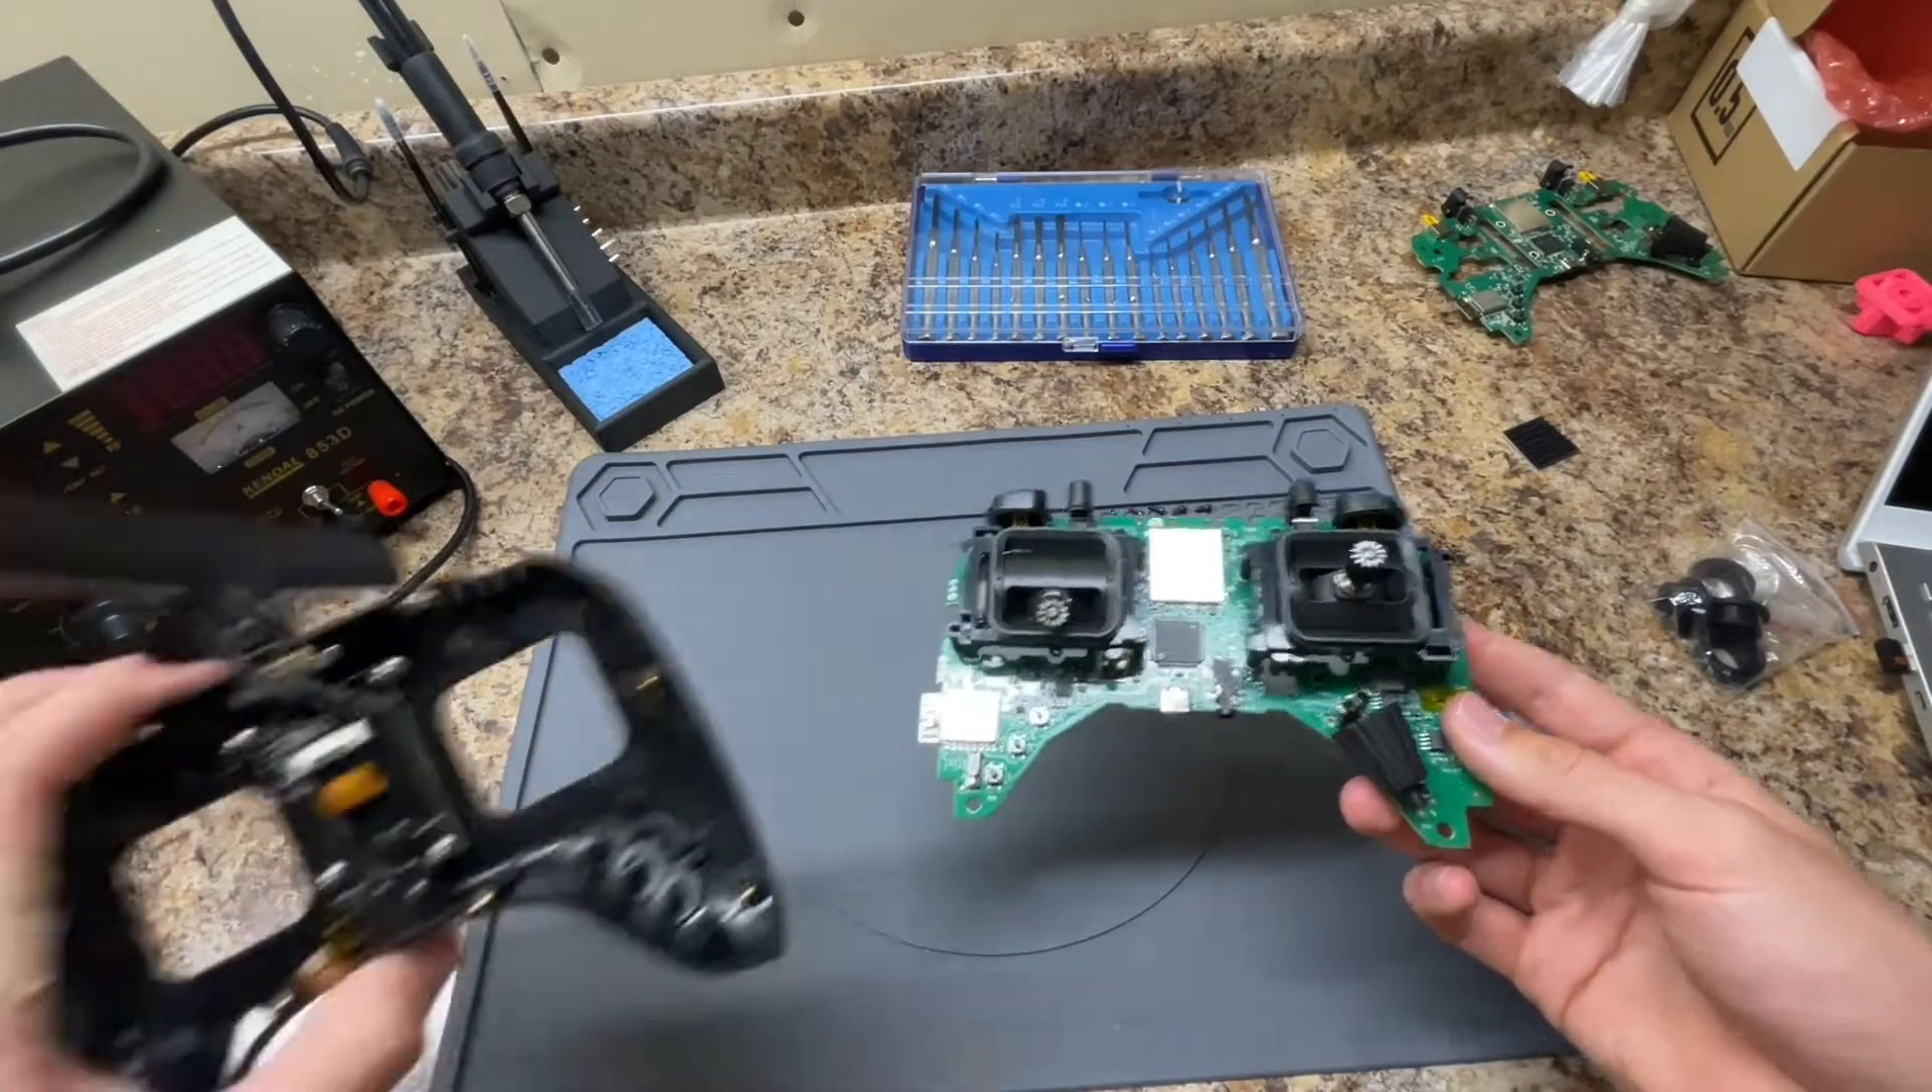So the gimbals are back in place.